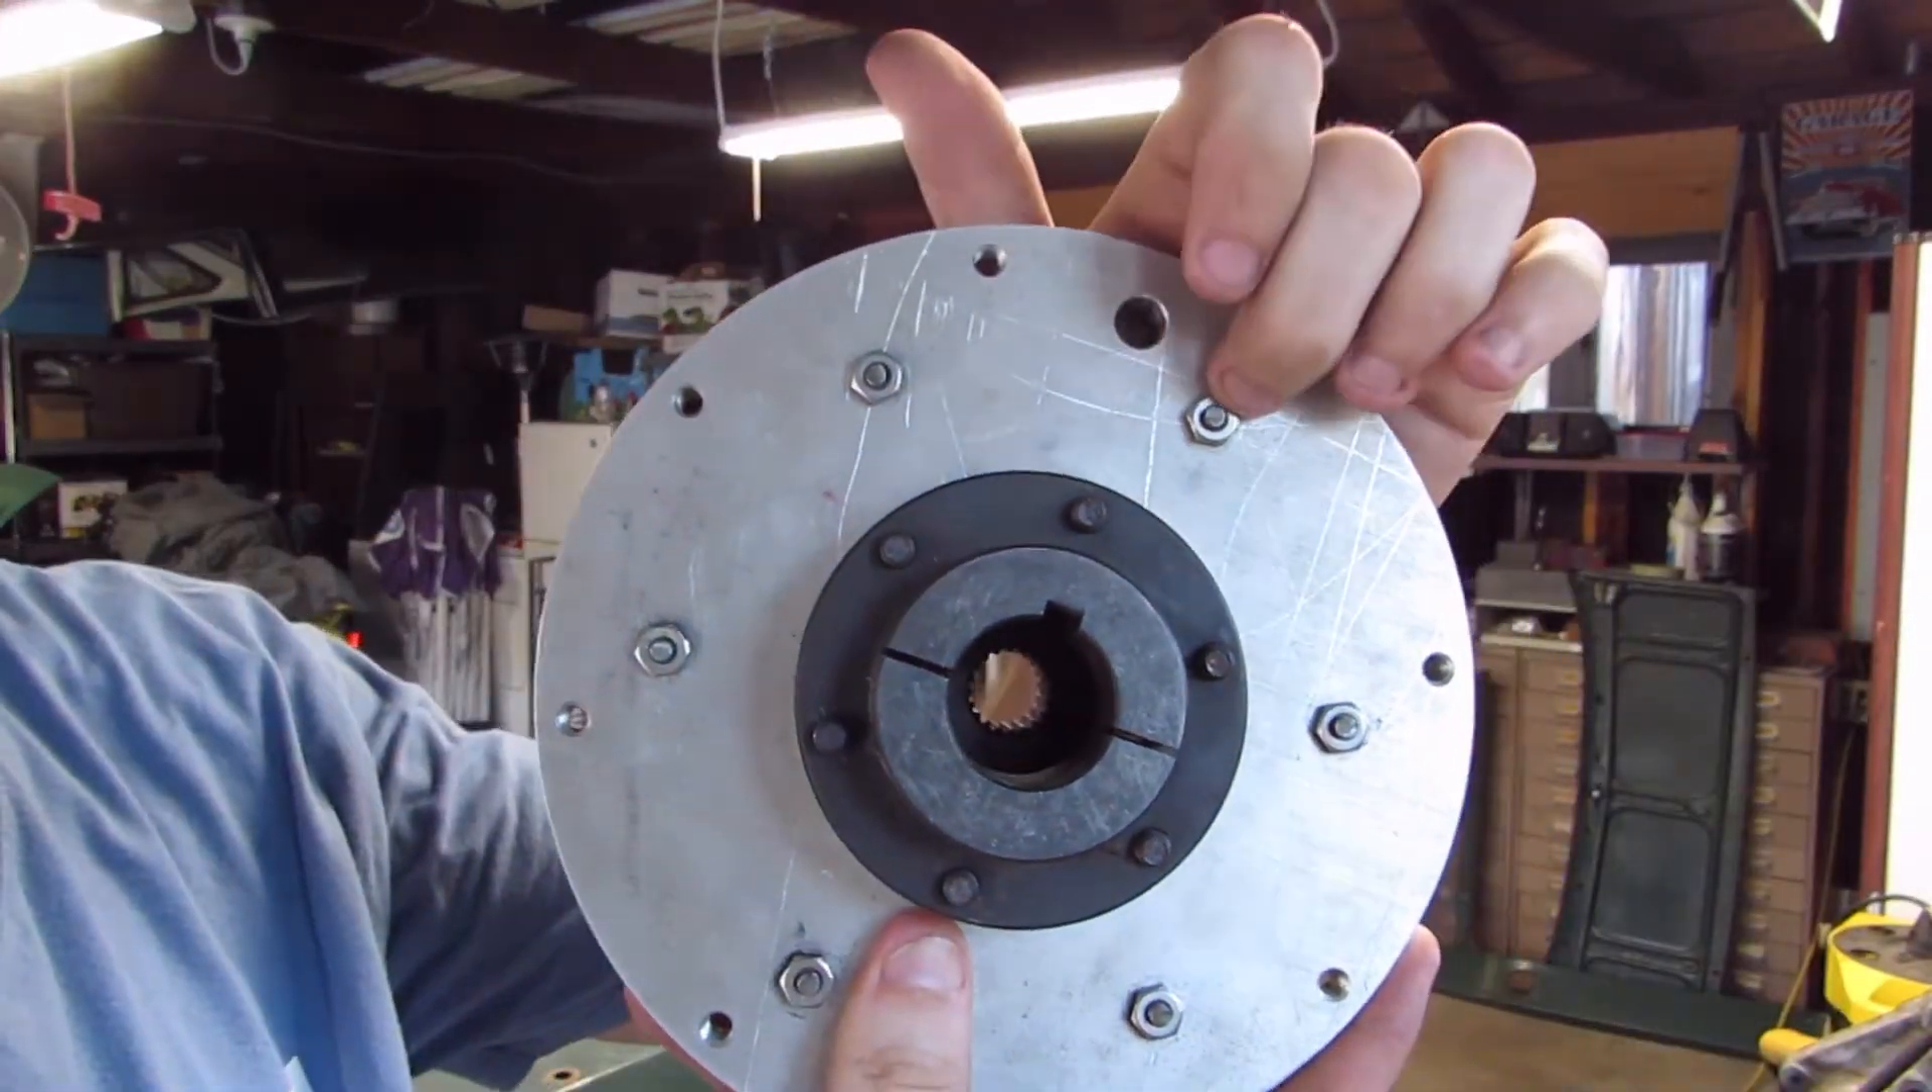I had those bolts come all the way through all six of them and I put a nut with thread locker.